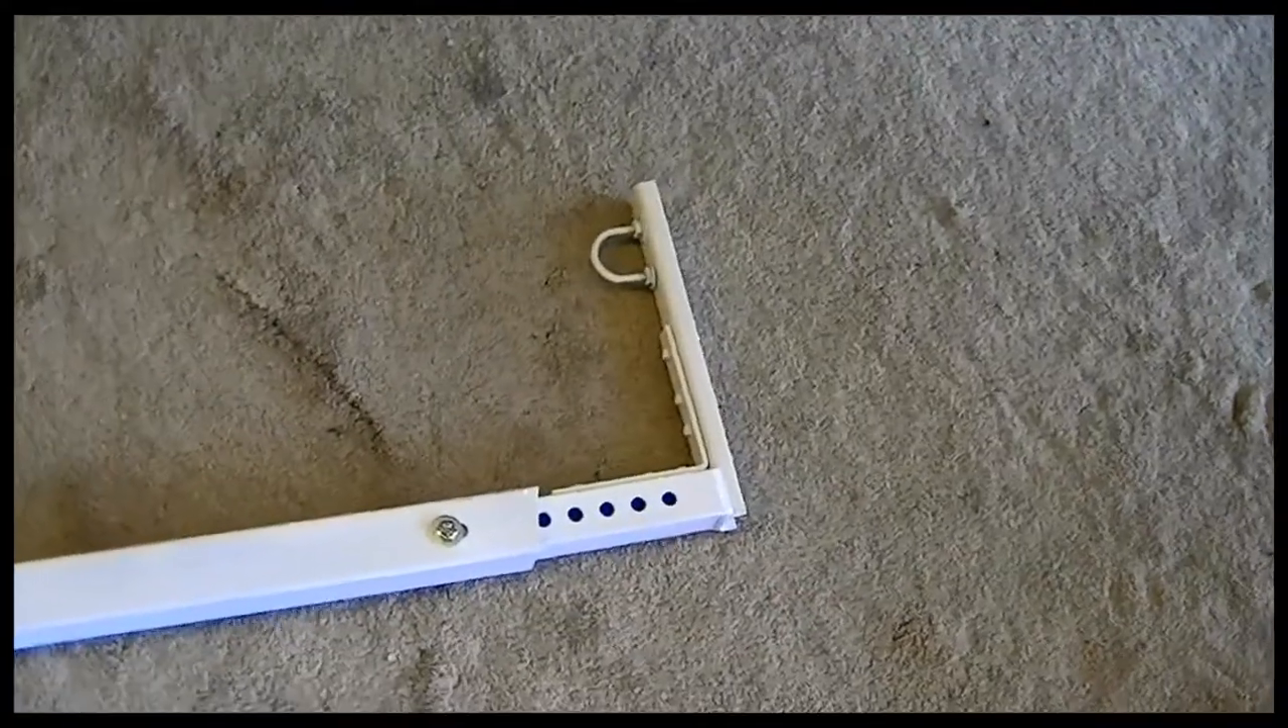So this is an assembled mock up. And I just put the bolts in.